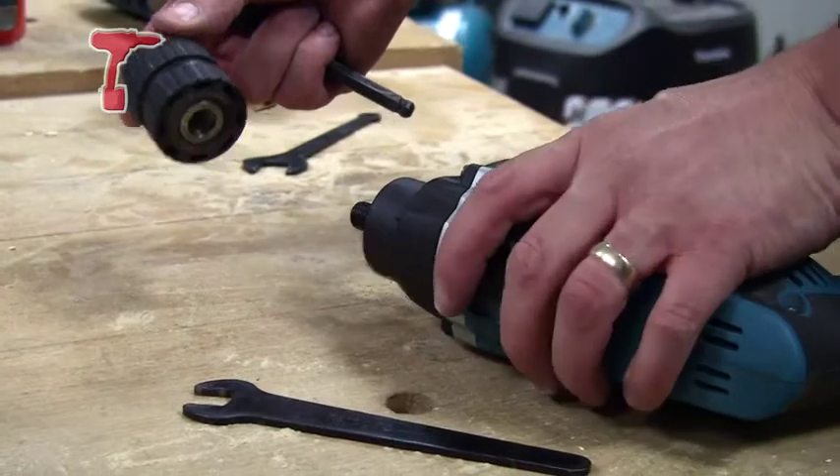Okay and there you have the chuck off.